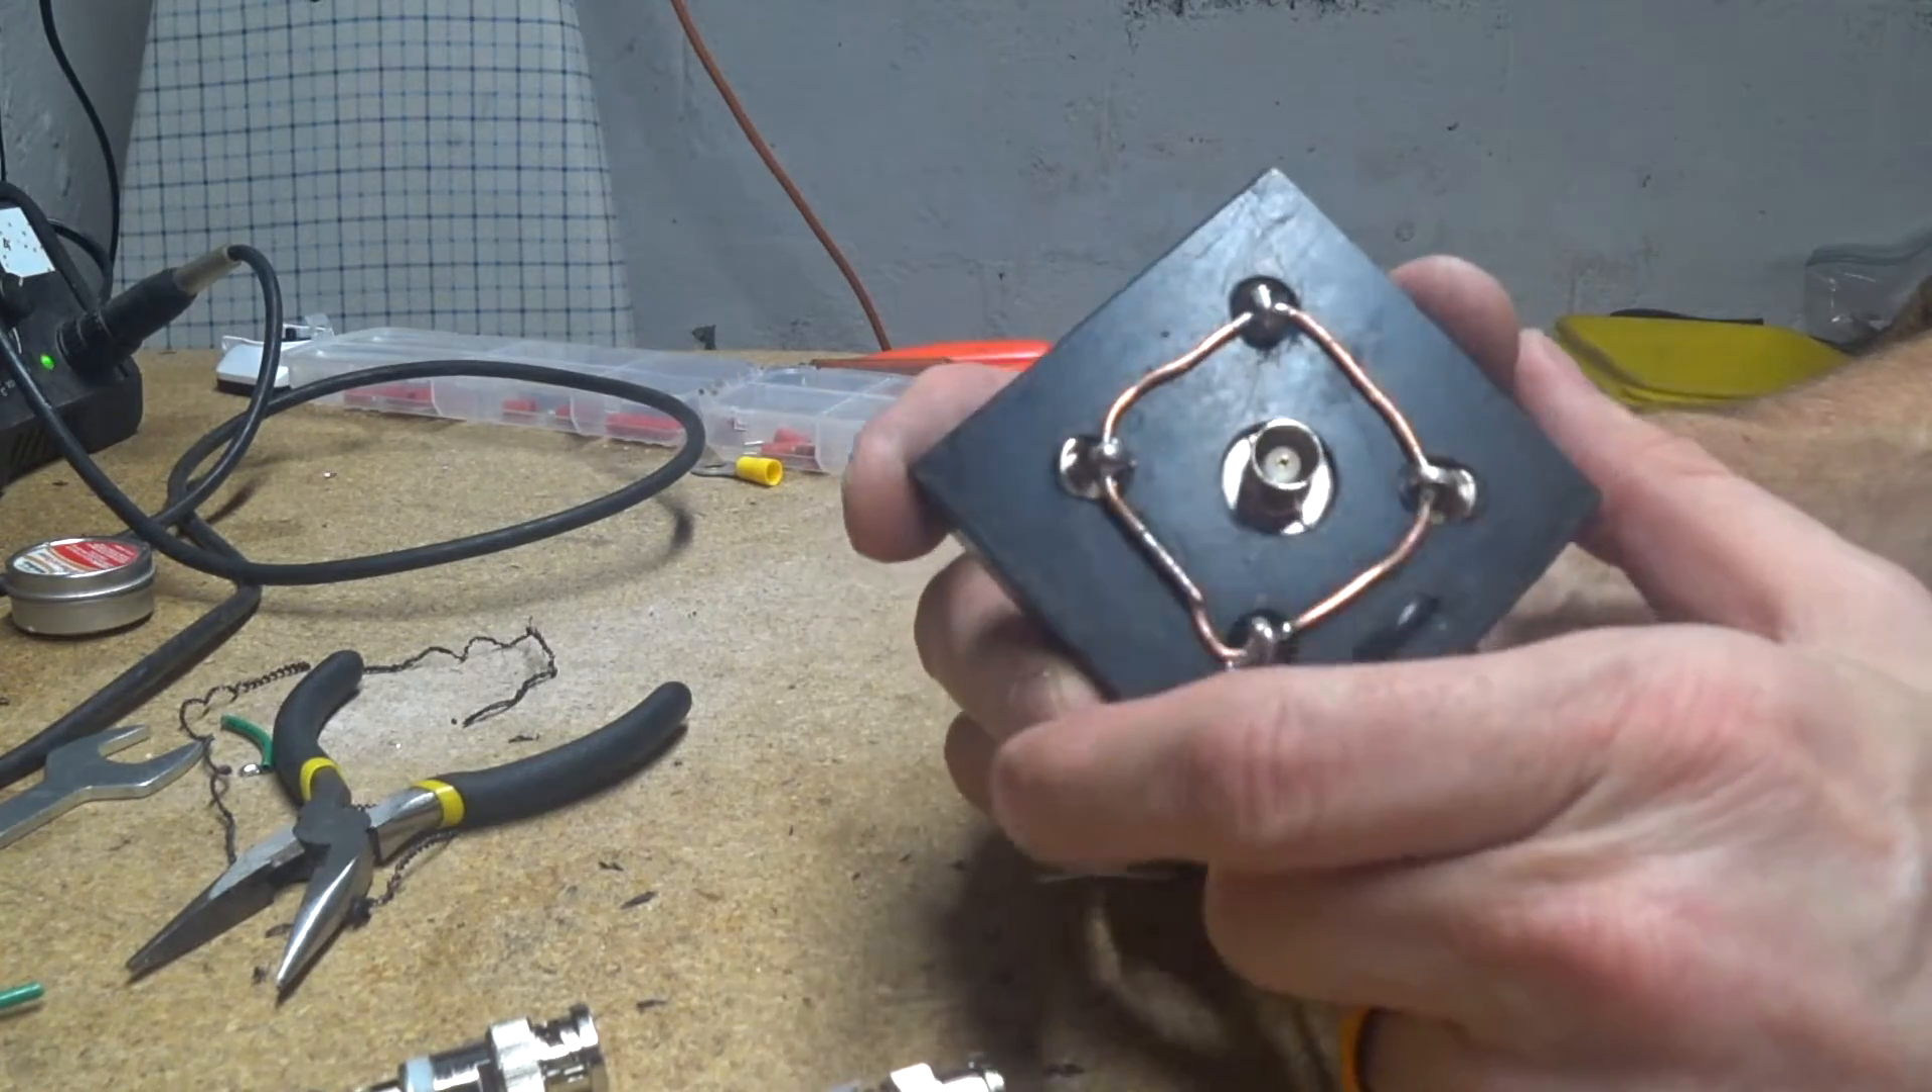And, um, I use this, uh, I got this wire soldered in all the way around here to, to ground all the radials.